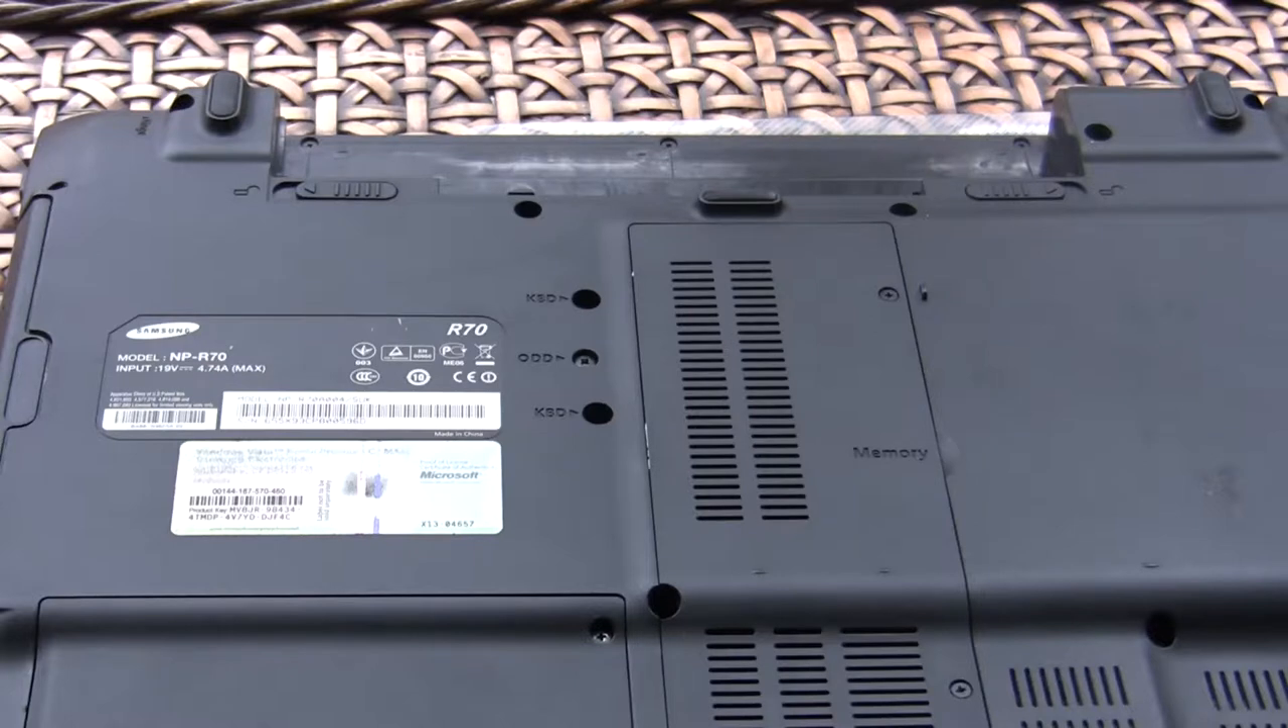So there we go battery removed.